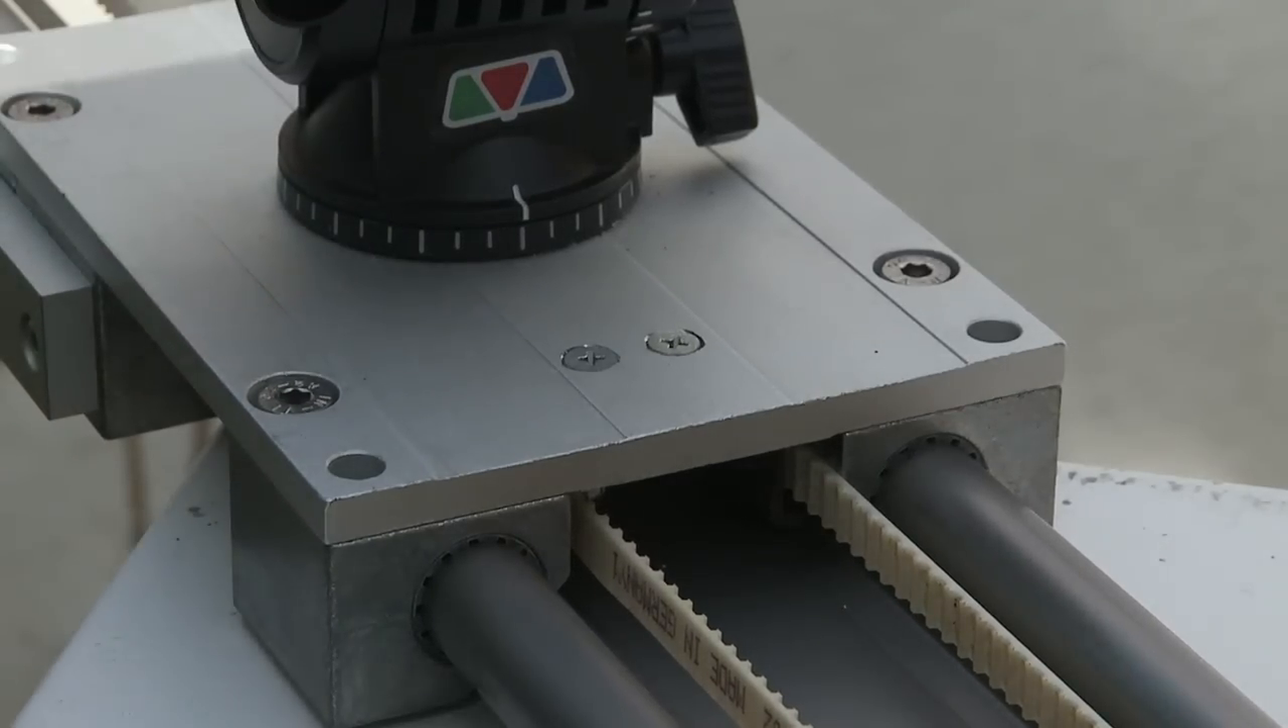So, somit hätten wir den Riemen montiert.